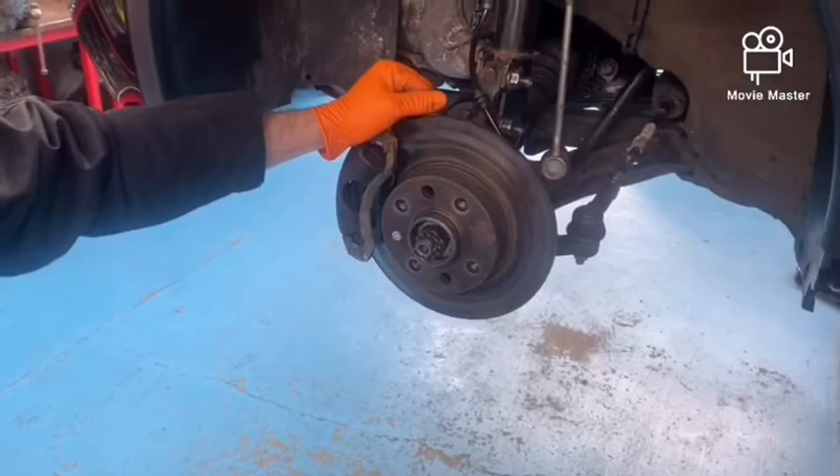So now that we've got the brakes back together we've just got to put the wheel back on.